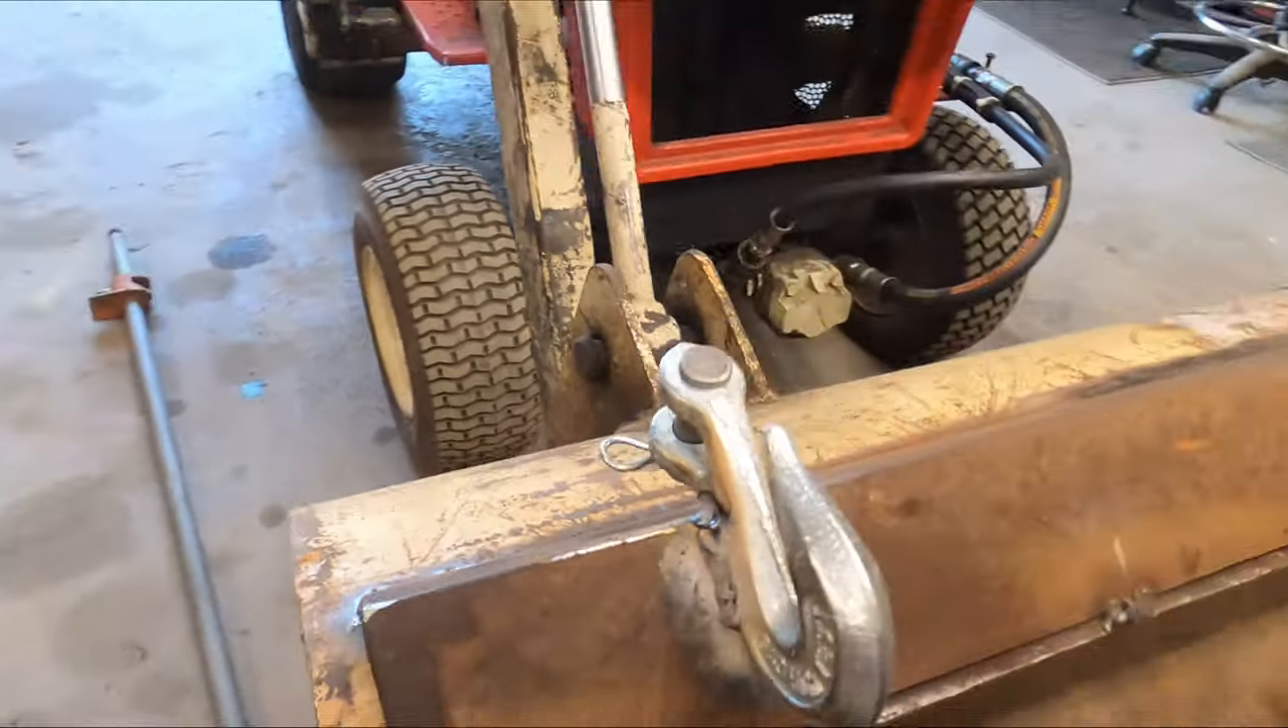We got the hooks on welds look nice.